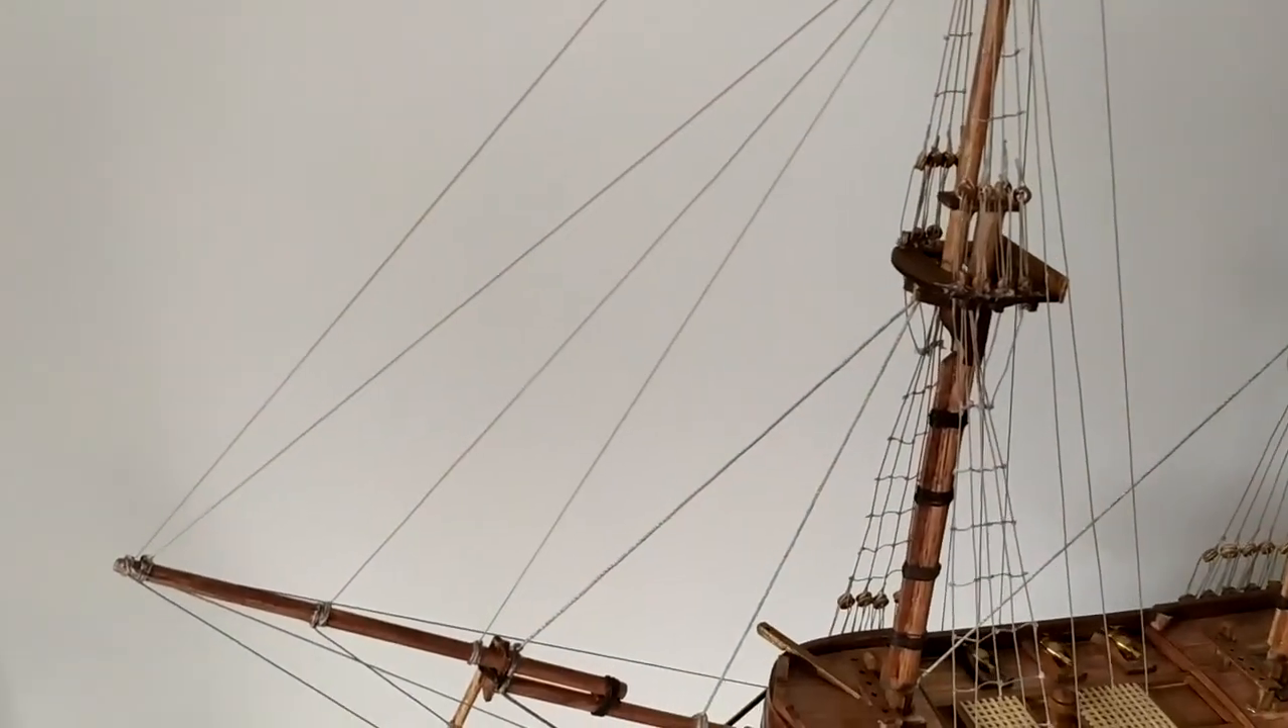So the rigging for the bow sprit. And for the foremast. Is now in place.